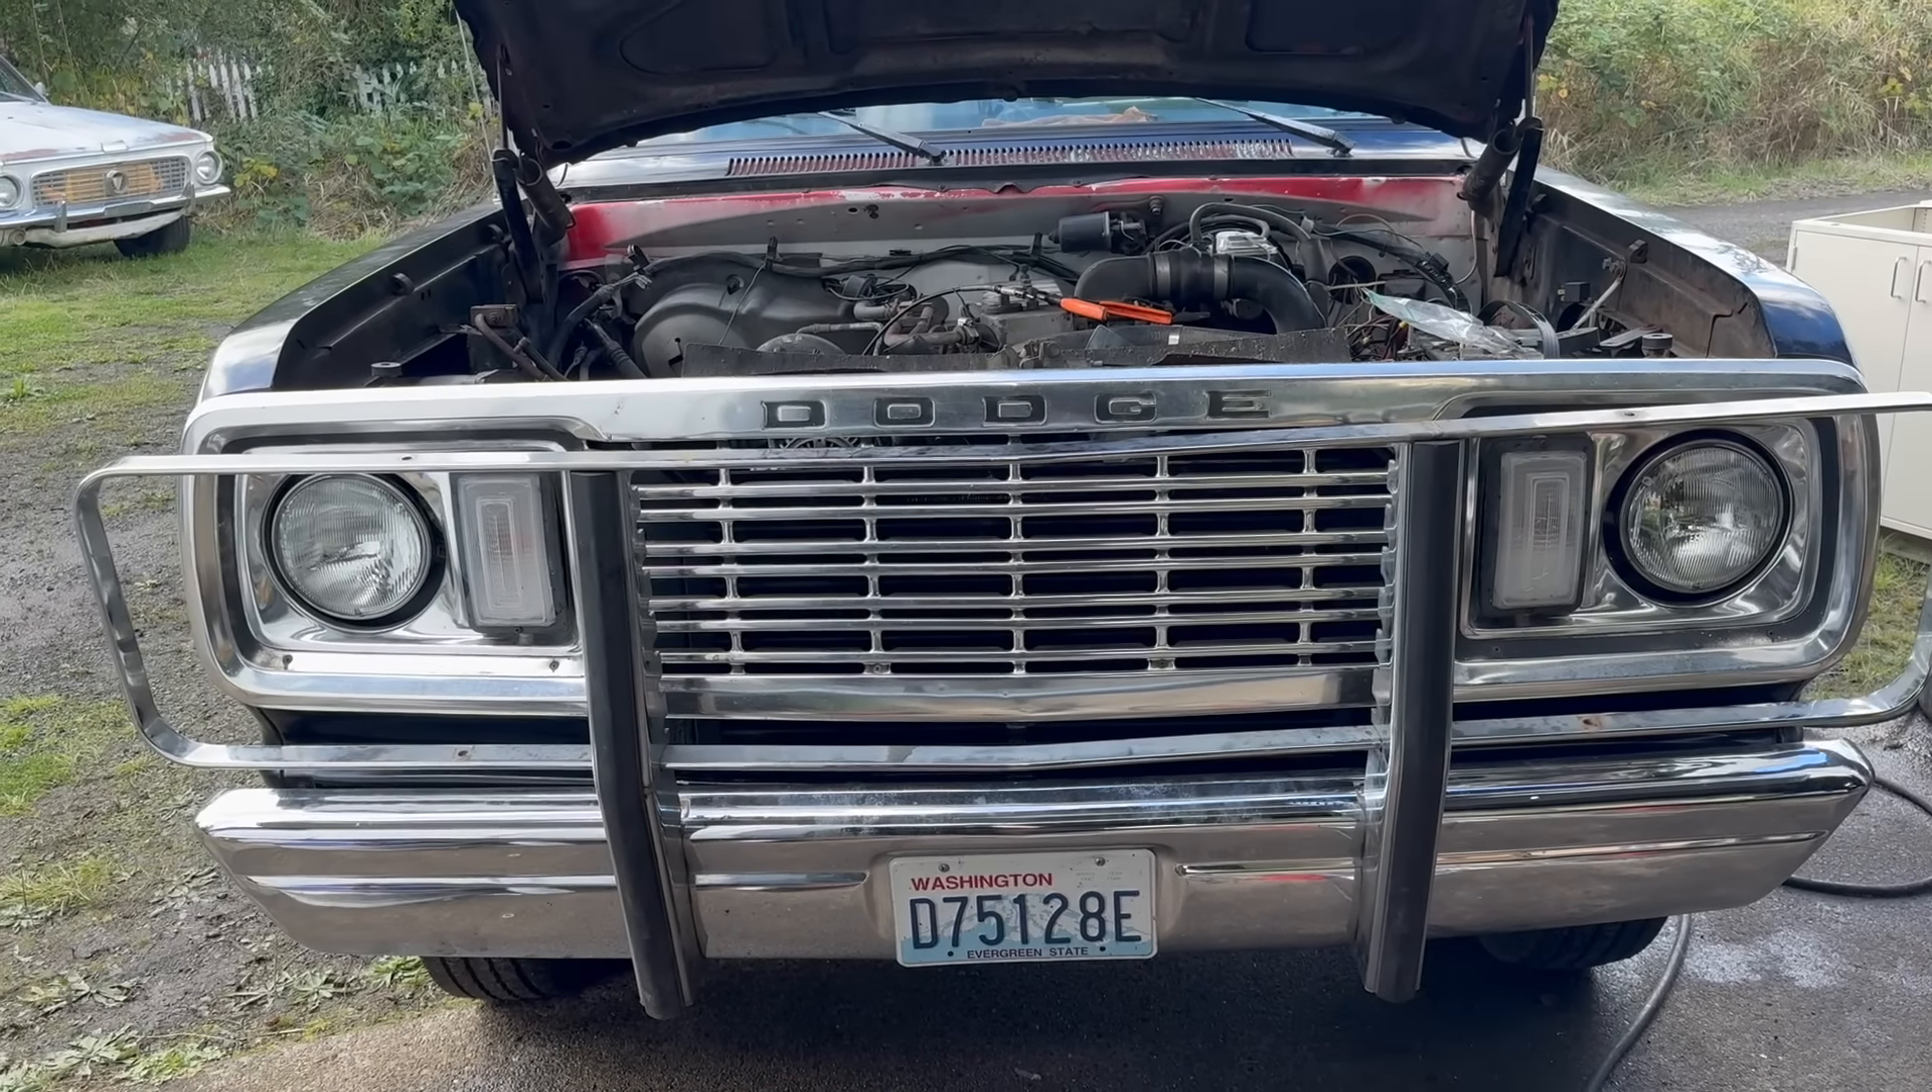You'll never believe this, but the grille is attached.